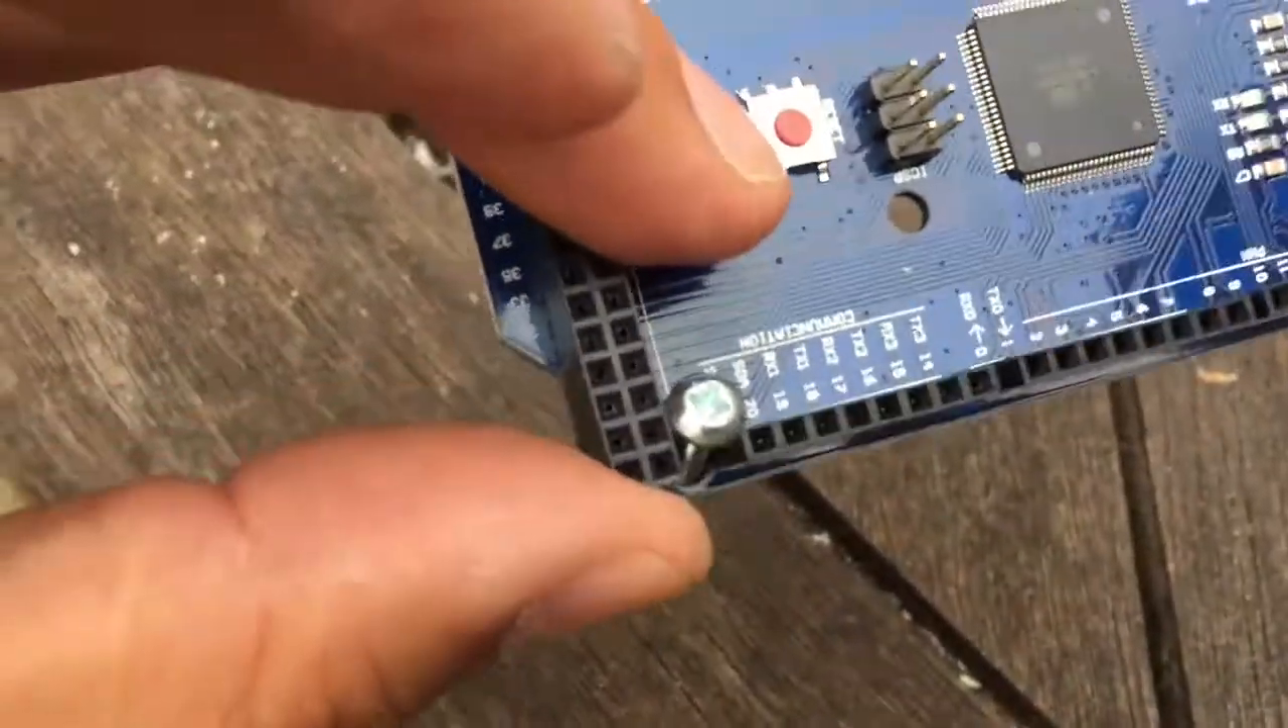The head of the screw doesn't fit between the connectors.